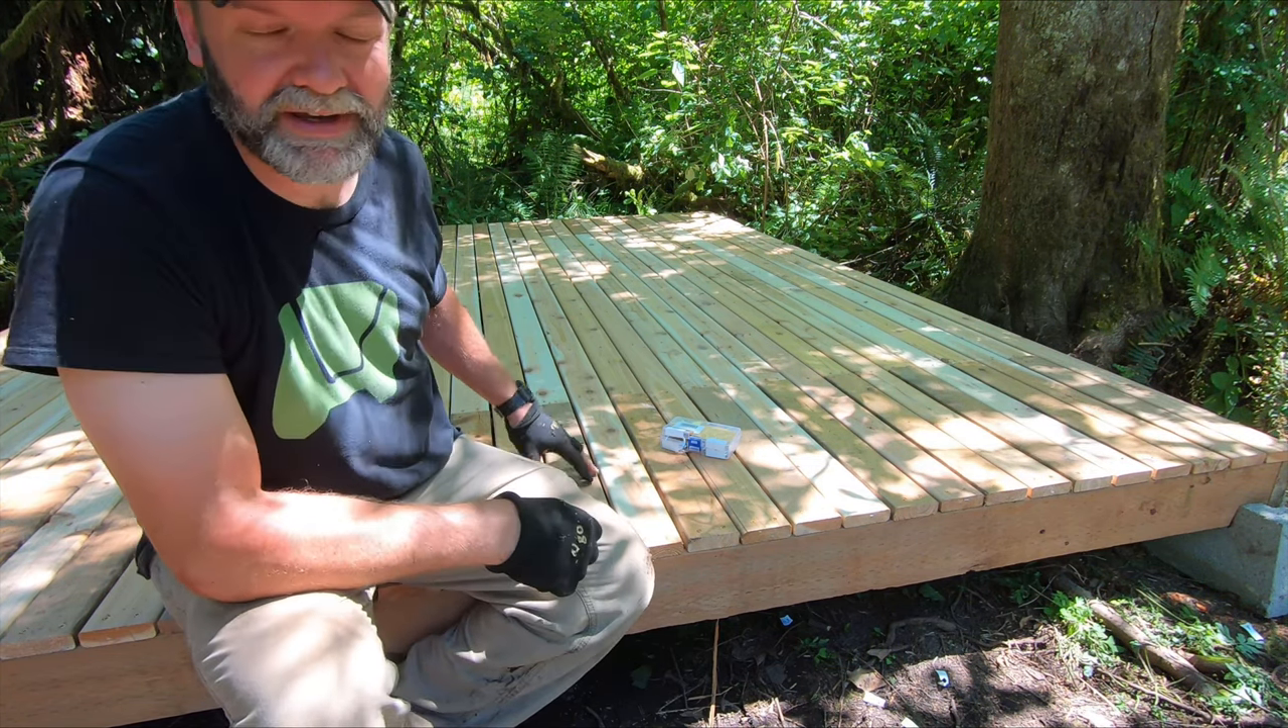That took a little bit of time, but the decking is all down.